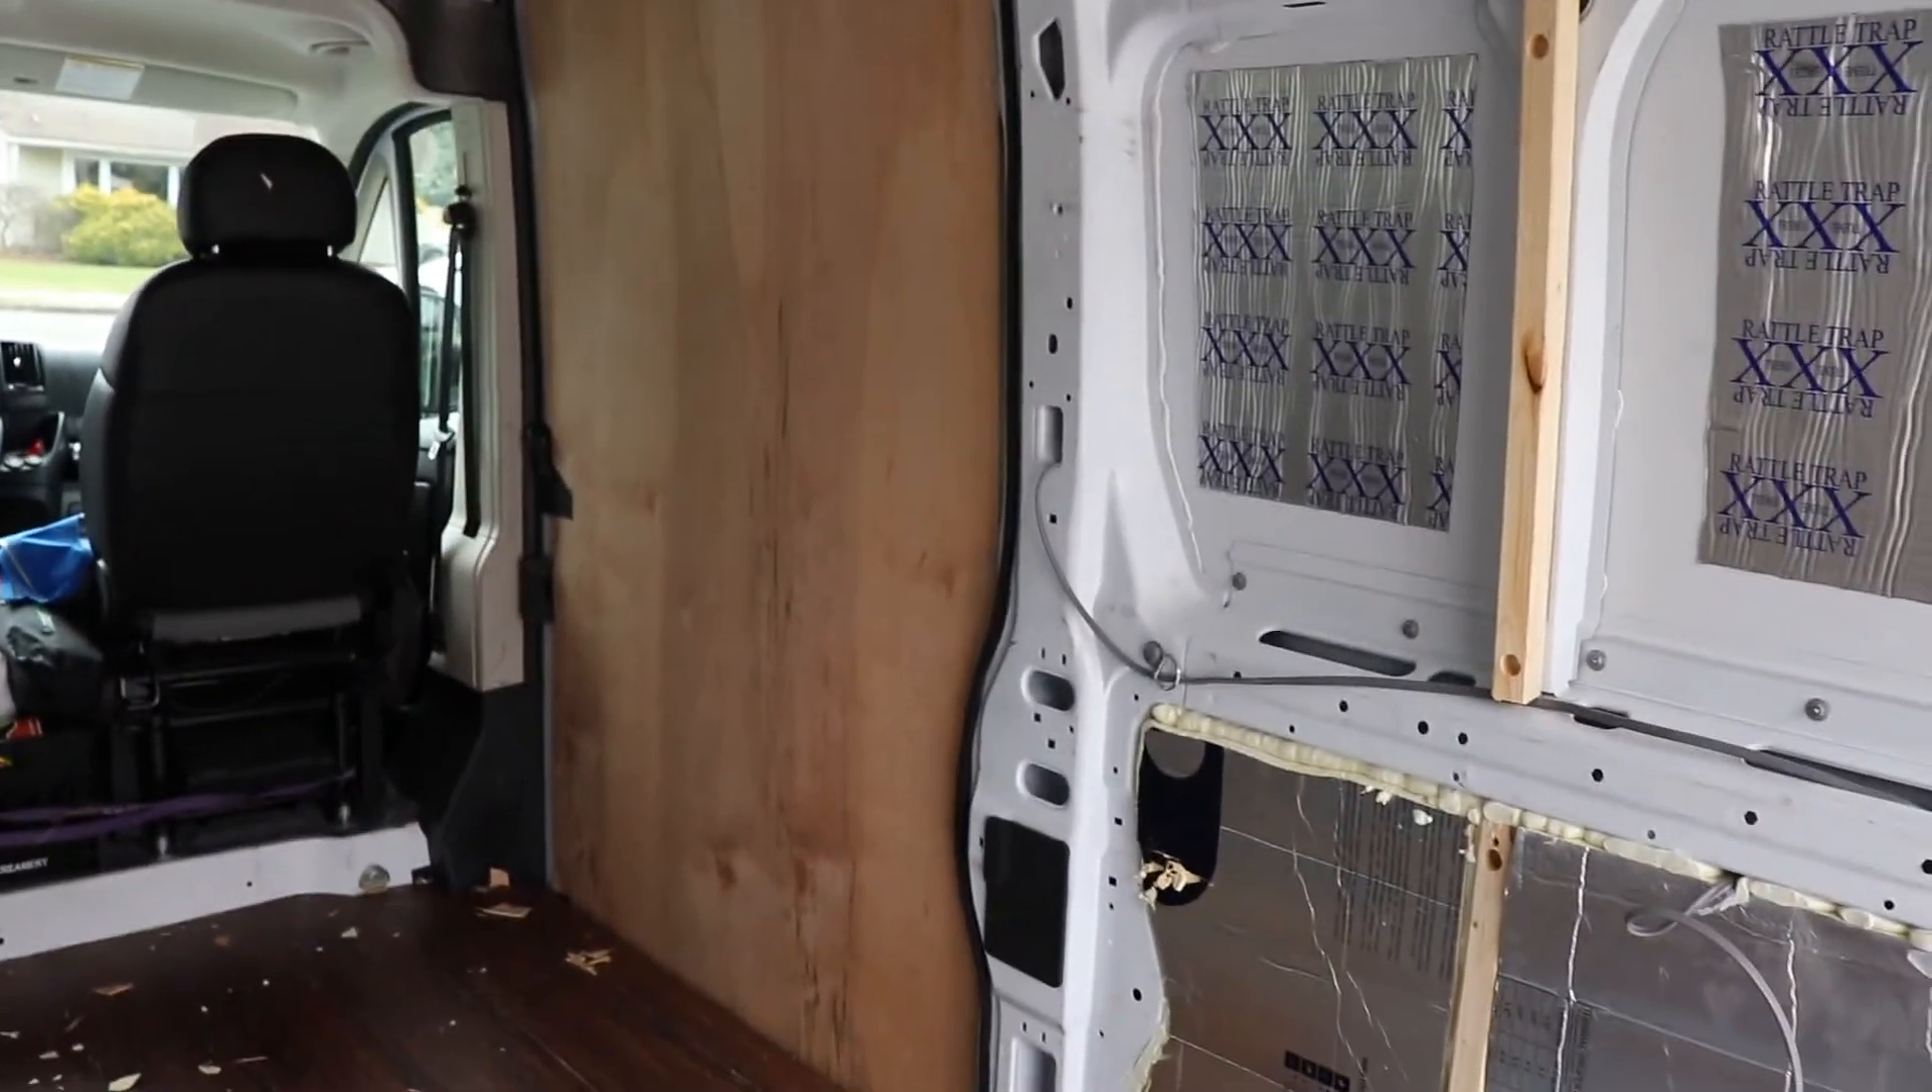Just like that the first panel is in on the door.